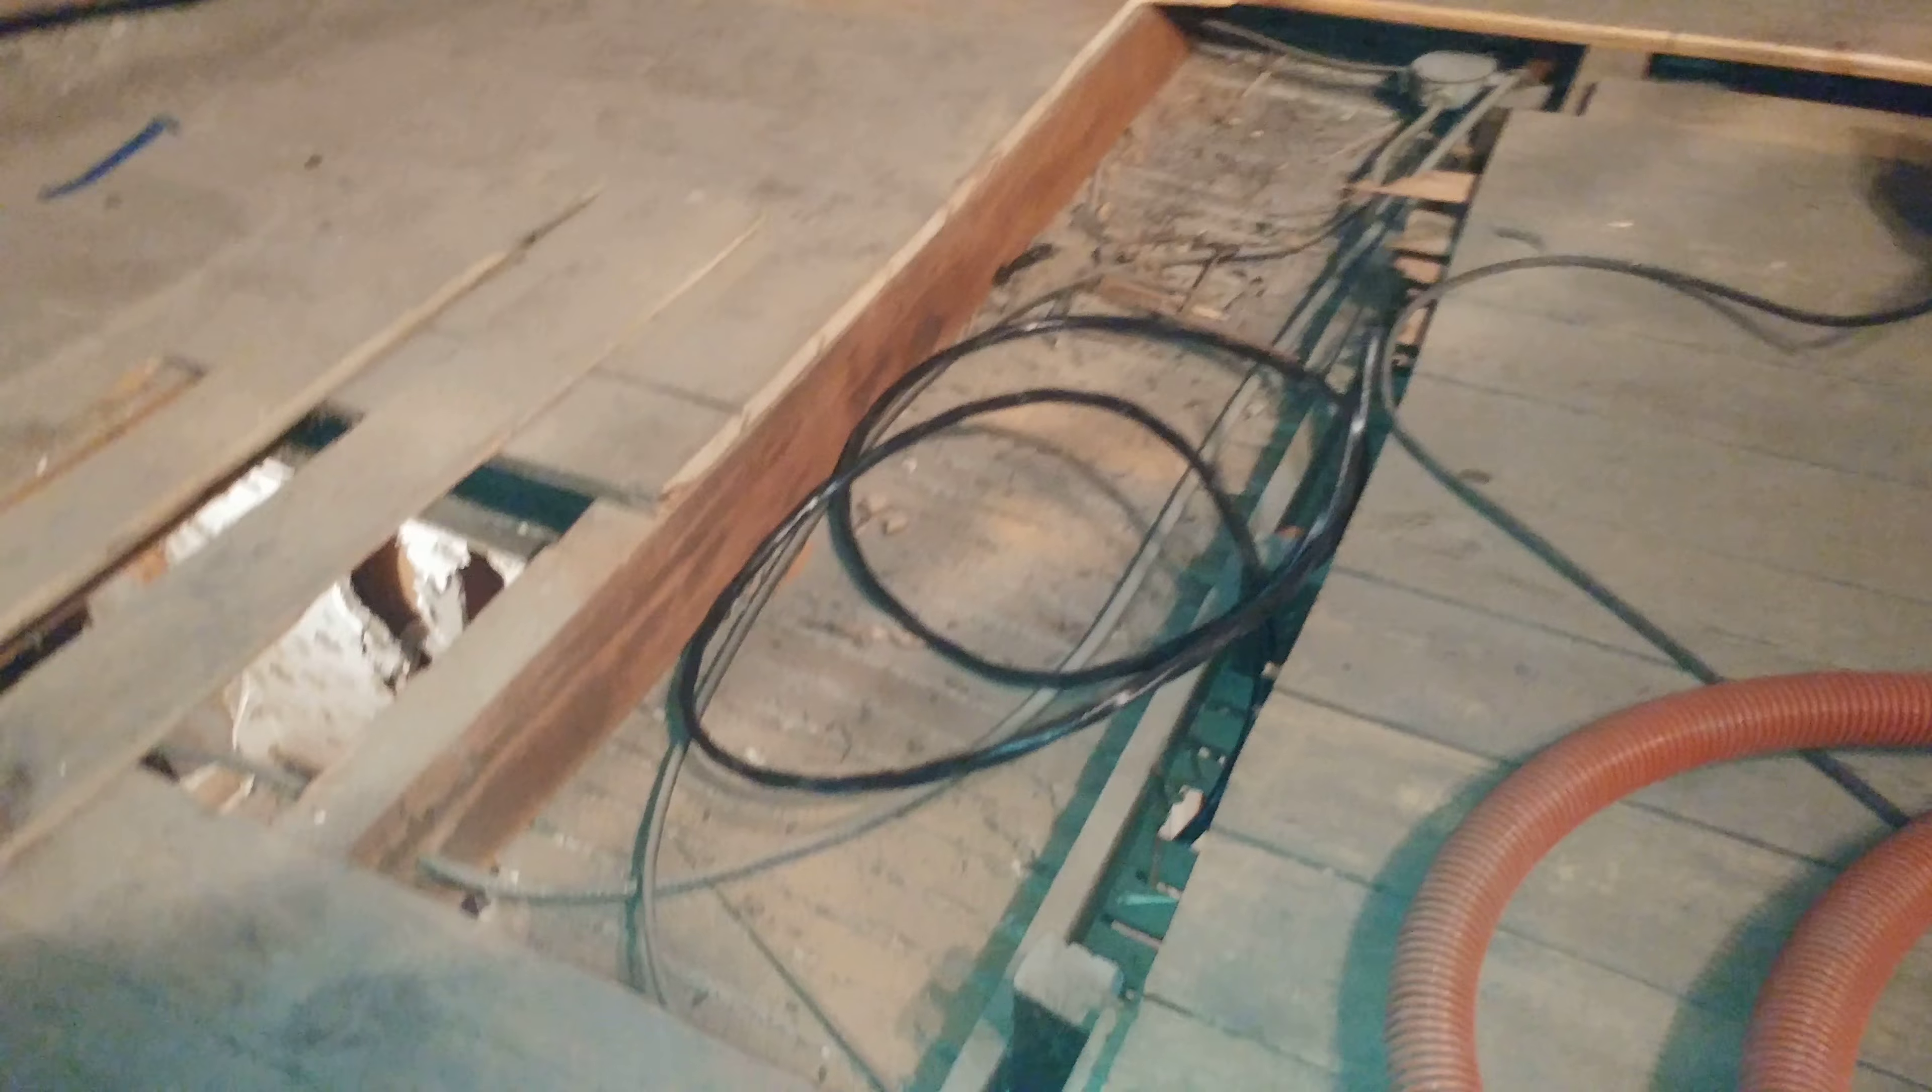And, uh, I pulled the floor up here.